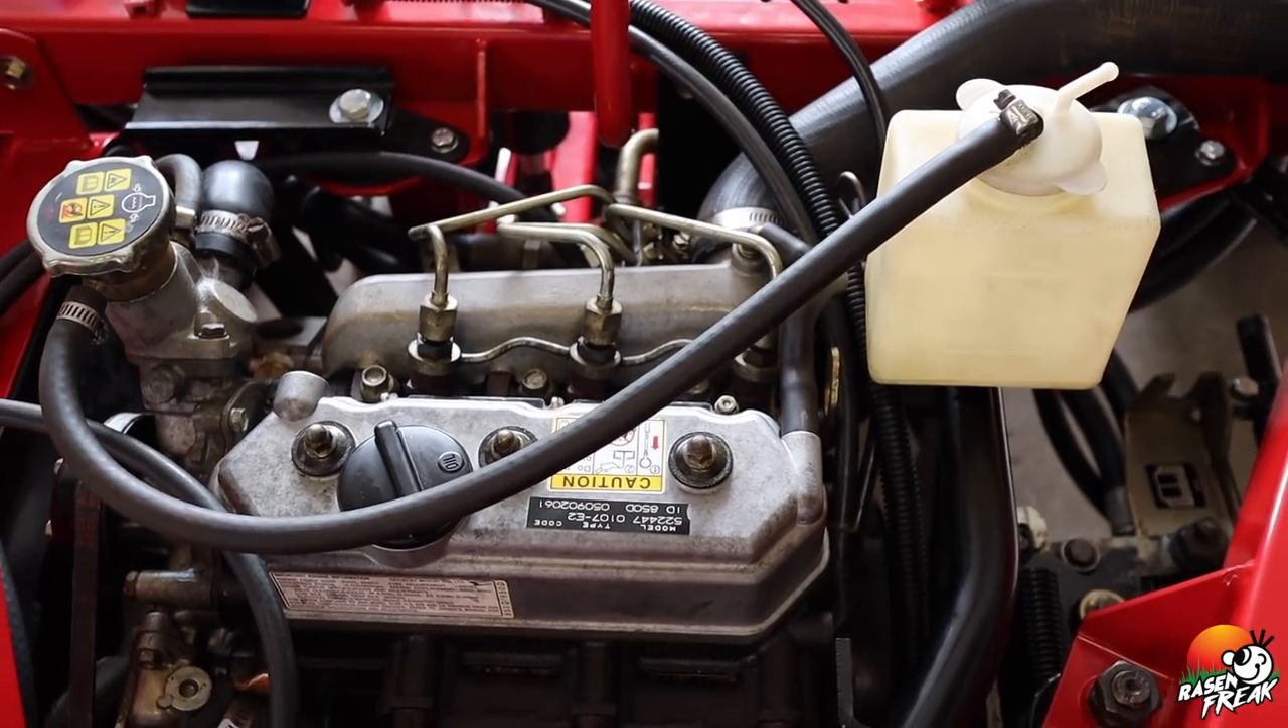Hier der Wasserbehälter, der Kühlflüssigkeitsausgleichsbehälter ist auch schon montiert.